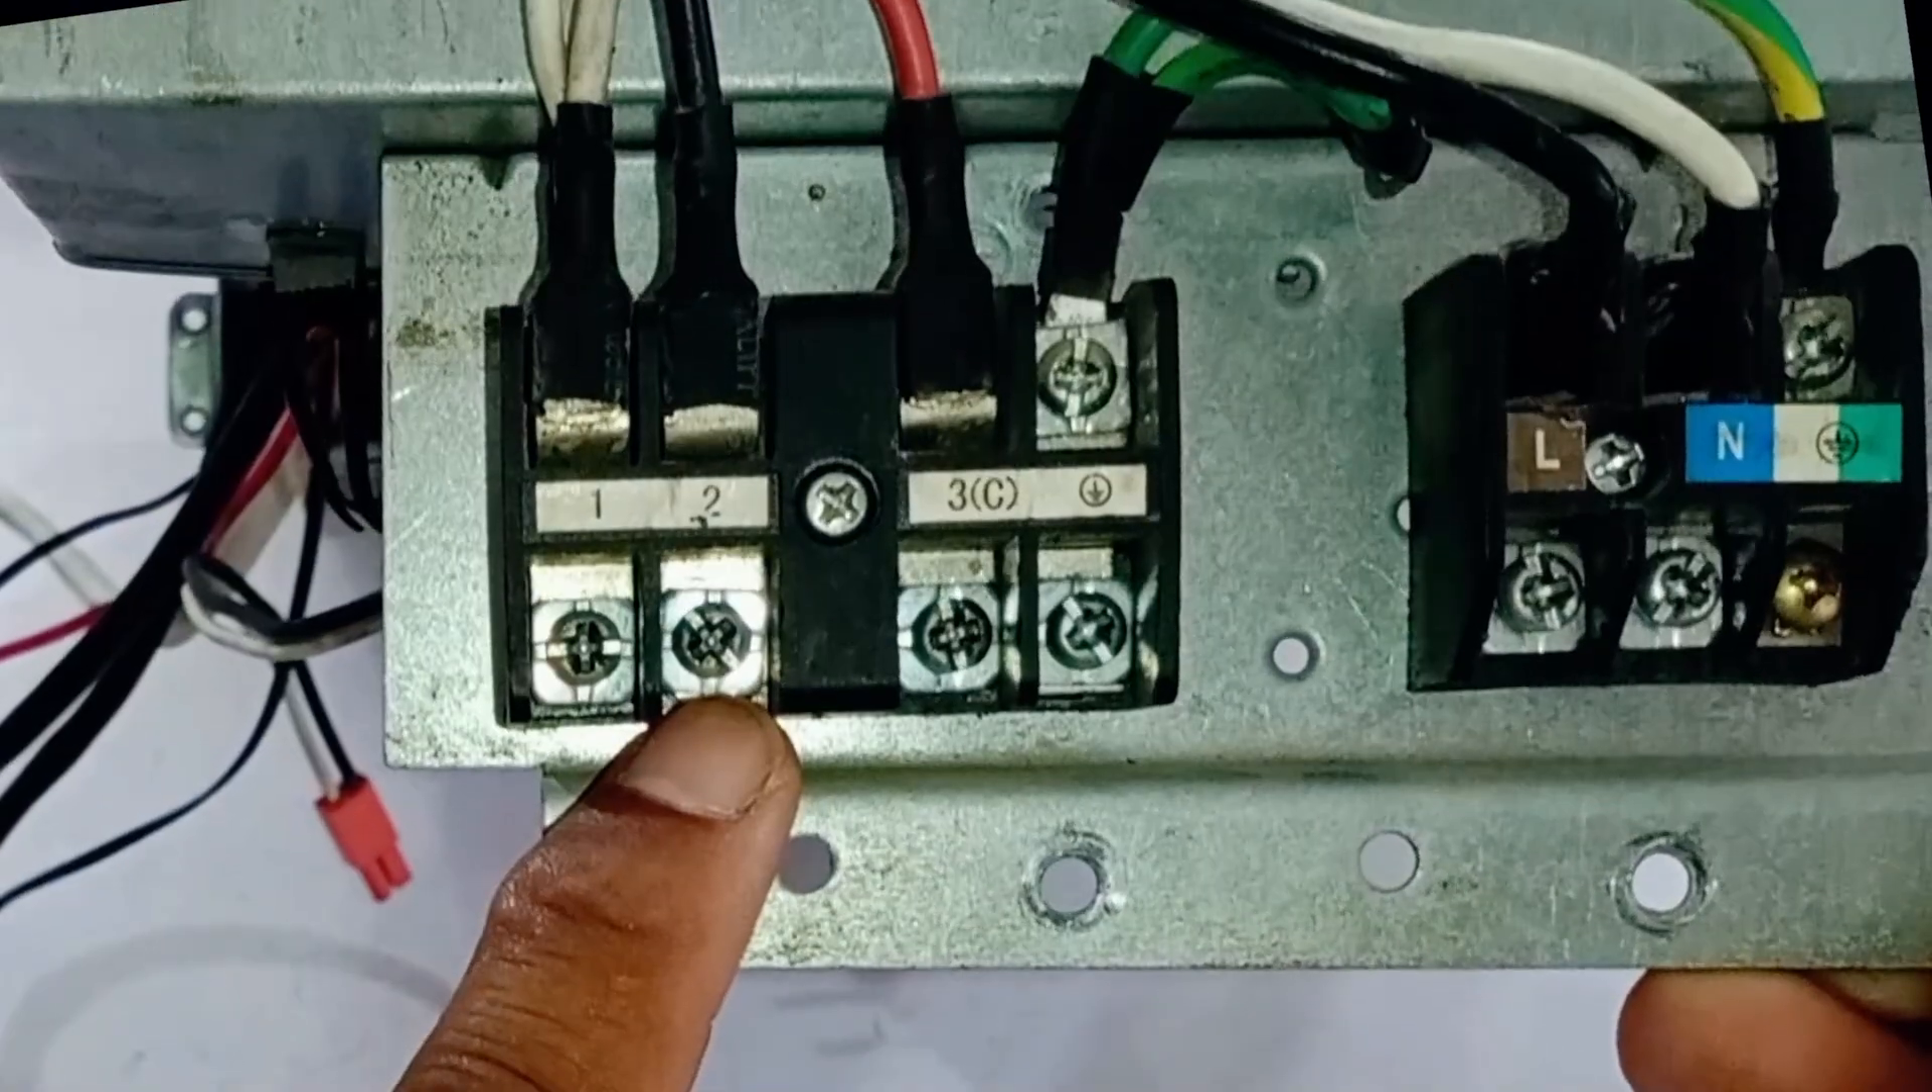The black wire is connected to terminal number 2, which is the live wire.